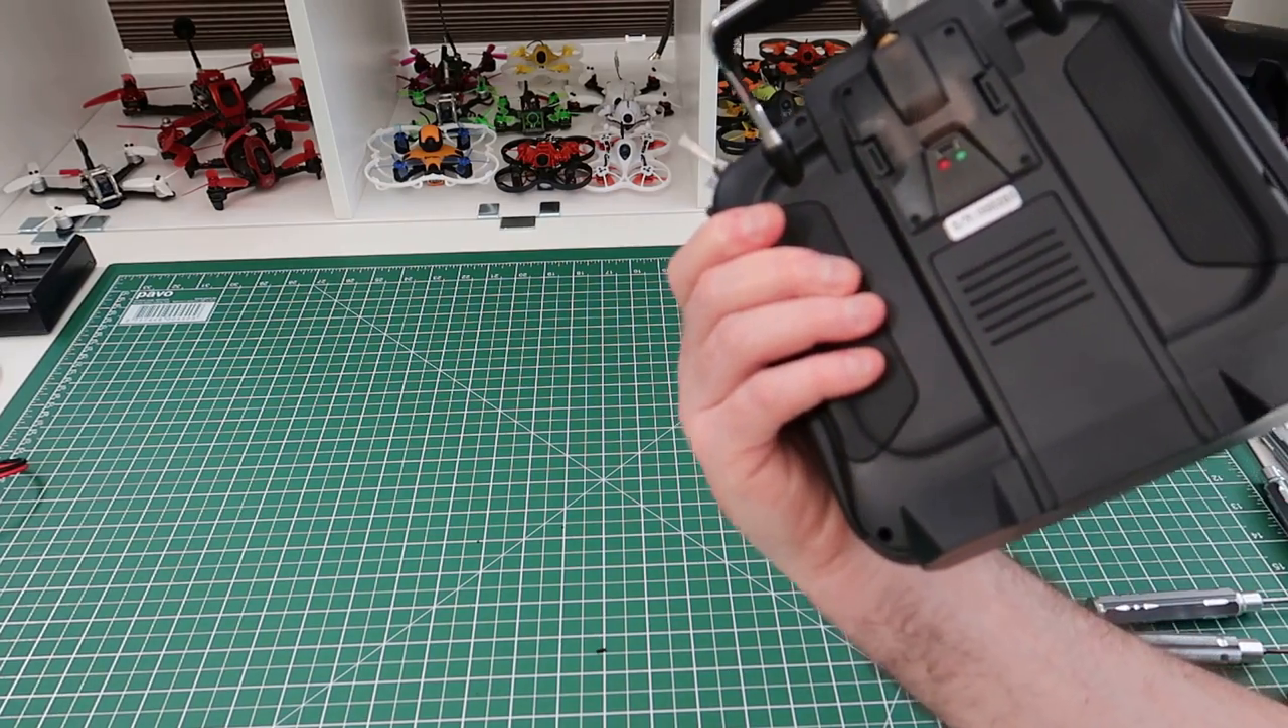So as you can see the back's all on.